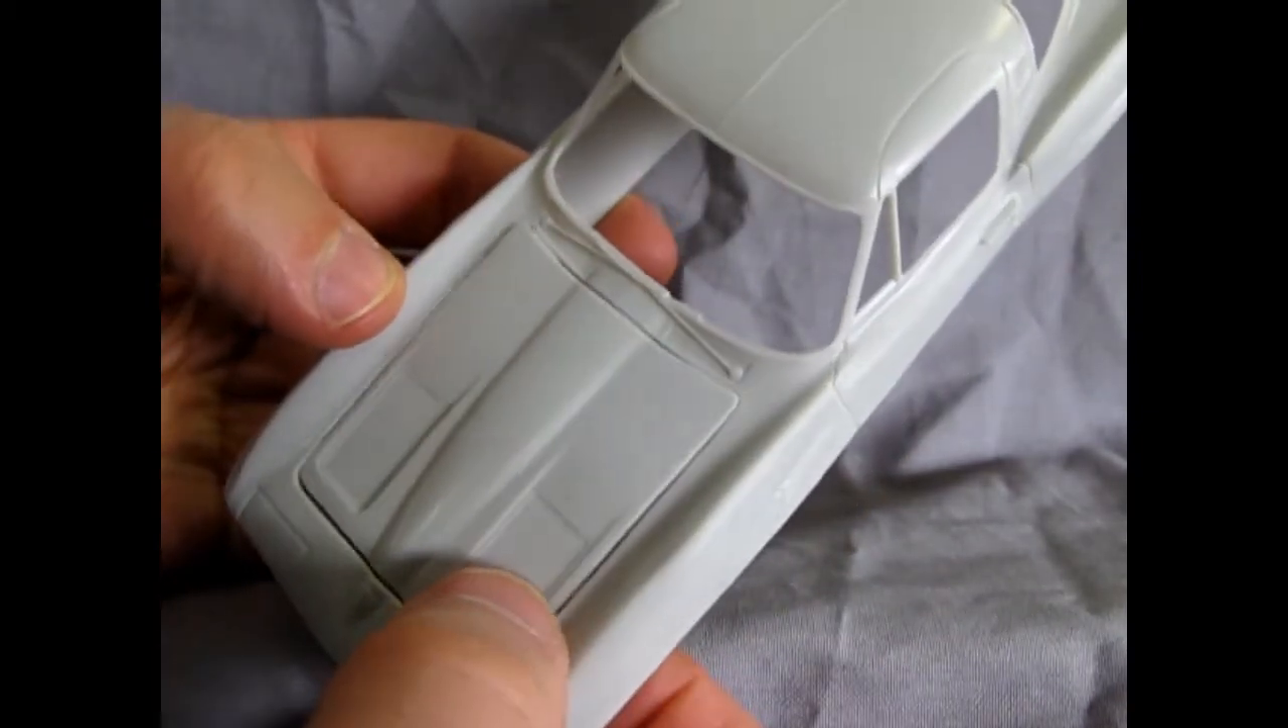The hood simply goes in here and then you twist it a little bit to get it in place but as you can see the fit and finish of the hood is quite nice with very little gaps going on.